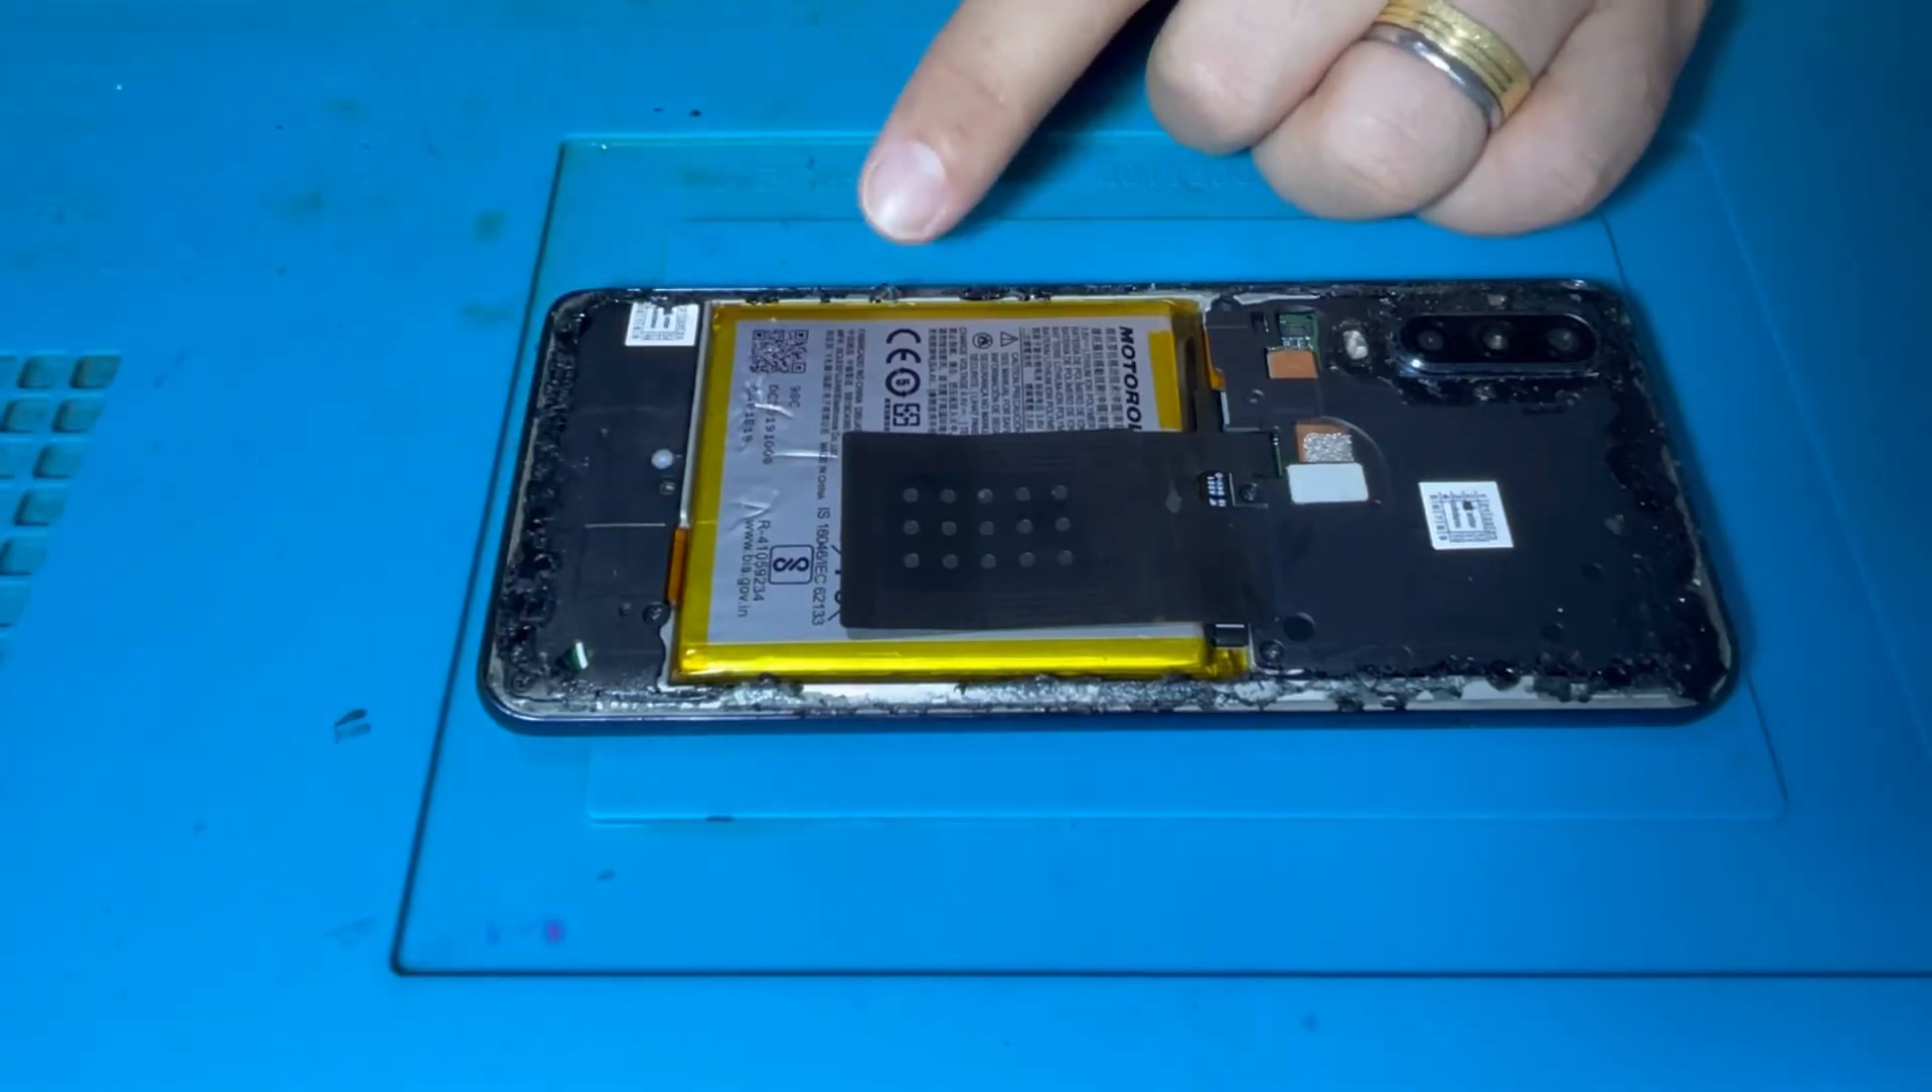Então aqui a gente já tem a tampa retirada, tá?